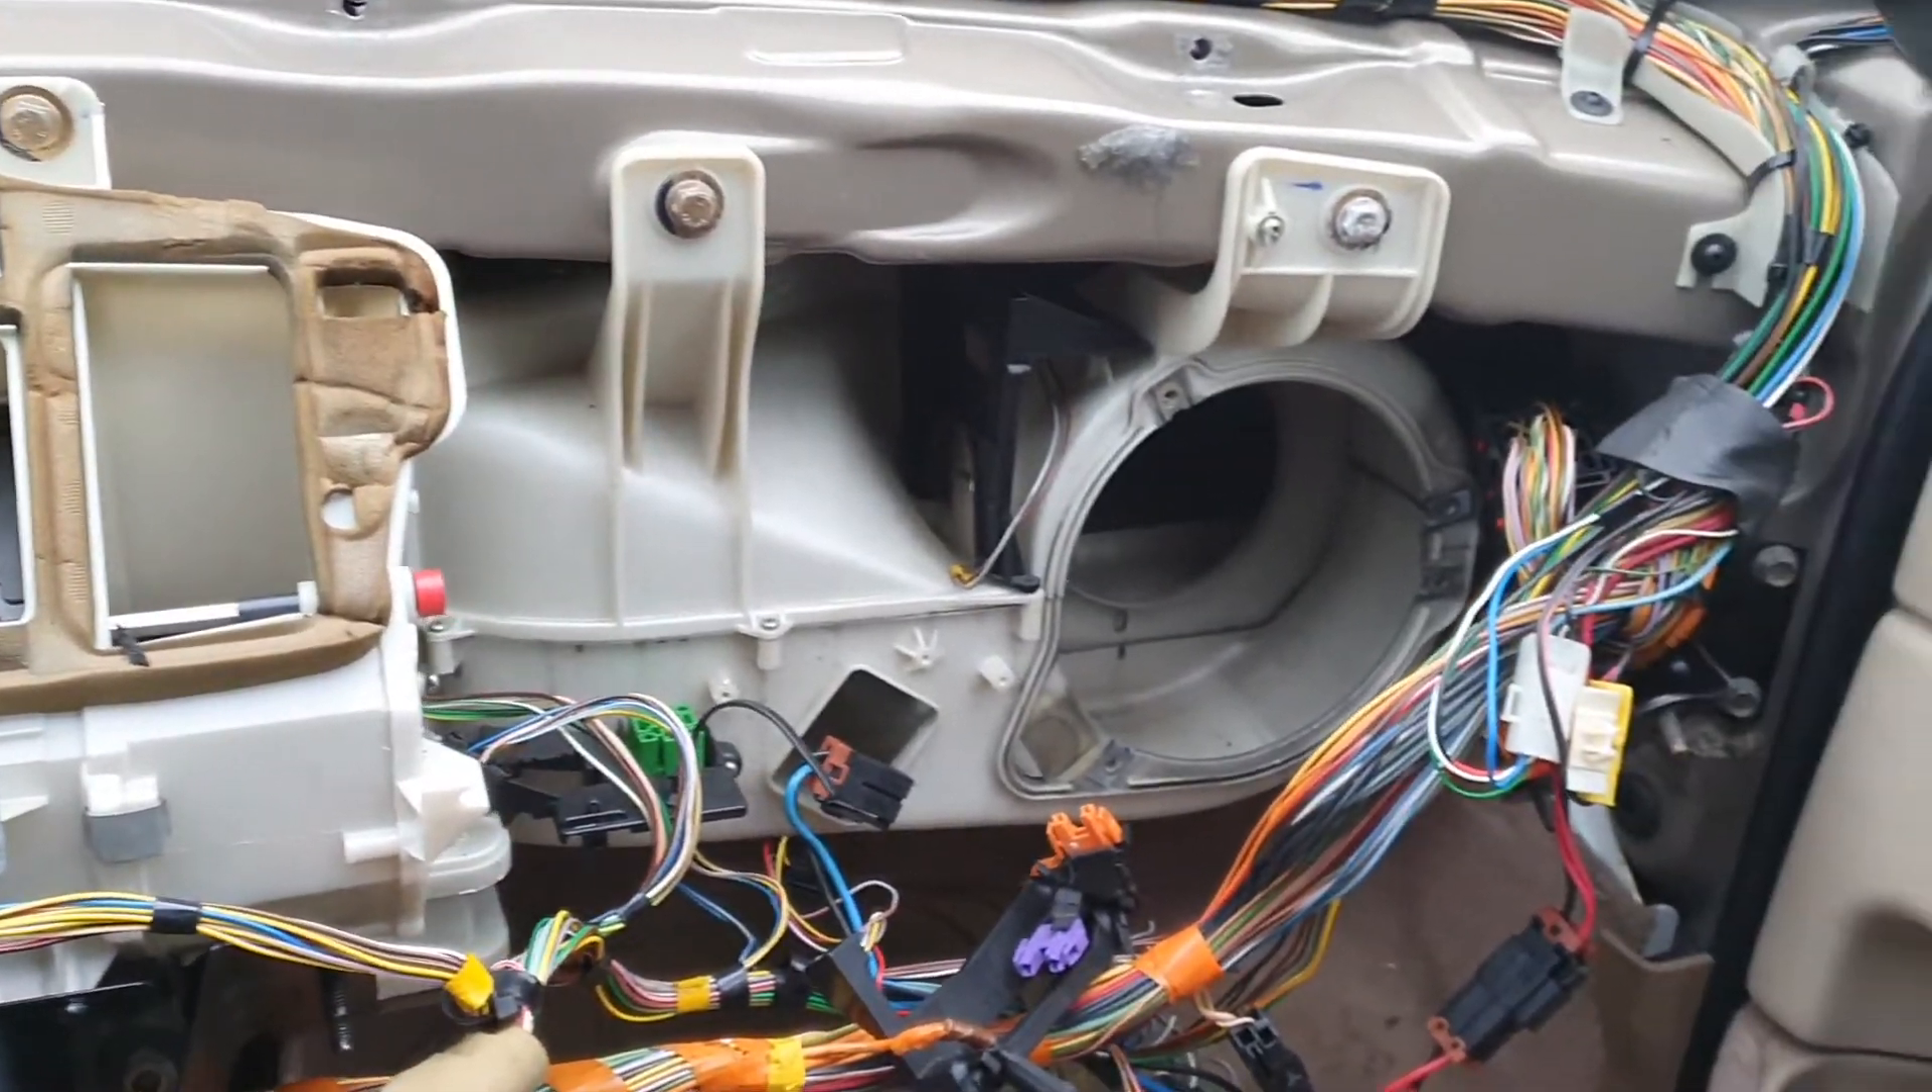Now this is an 850 Volvo with the dash removed.